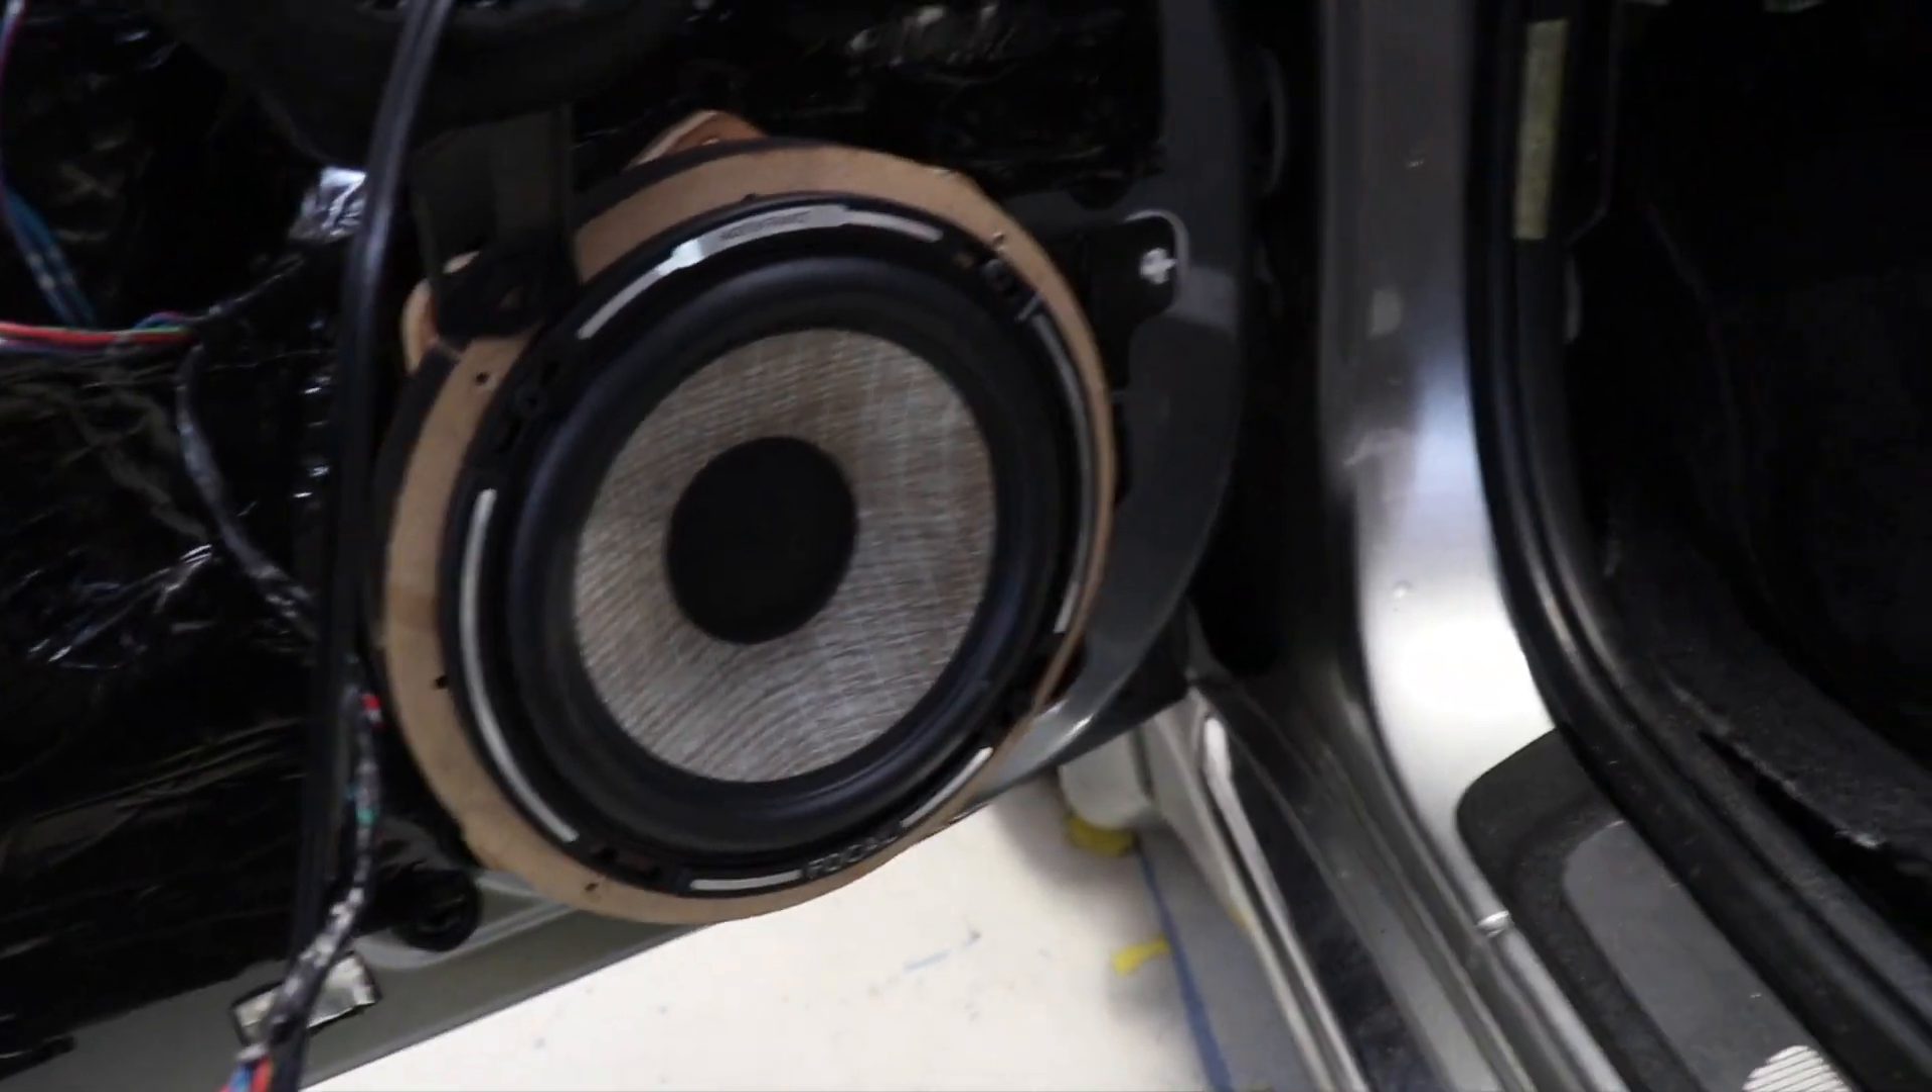Yeah okay so I got the woofer mounted in the door on both the bits of wood.